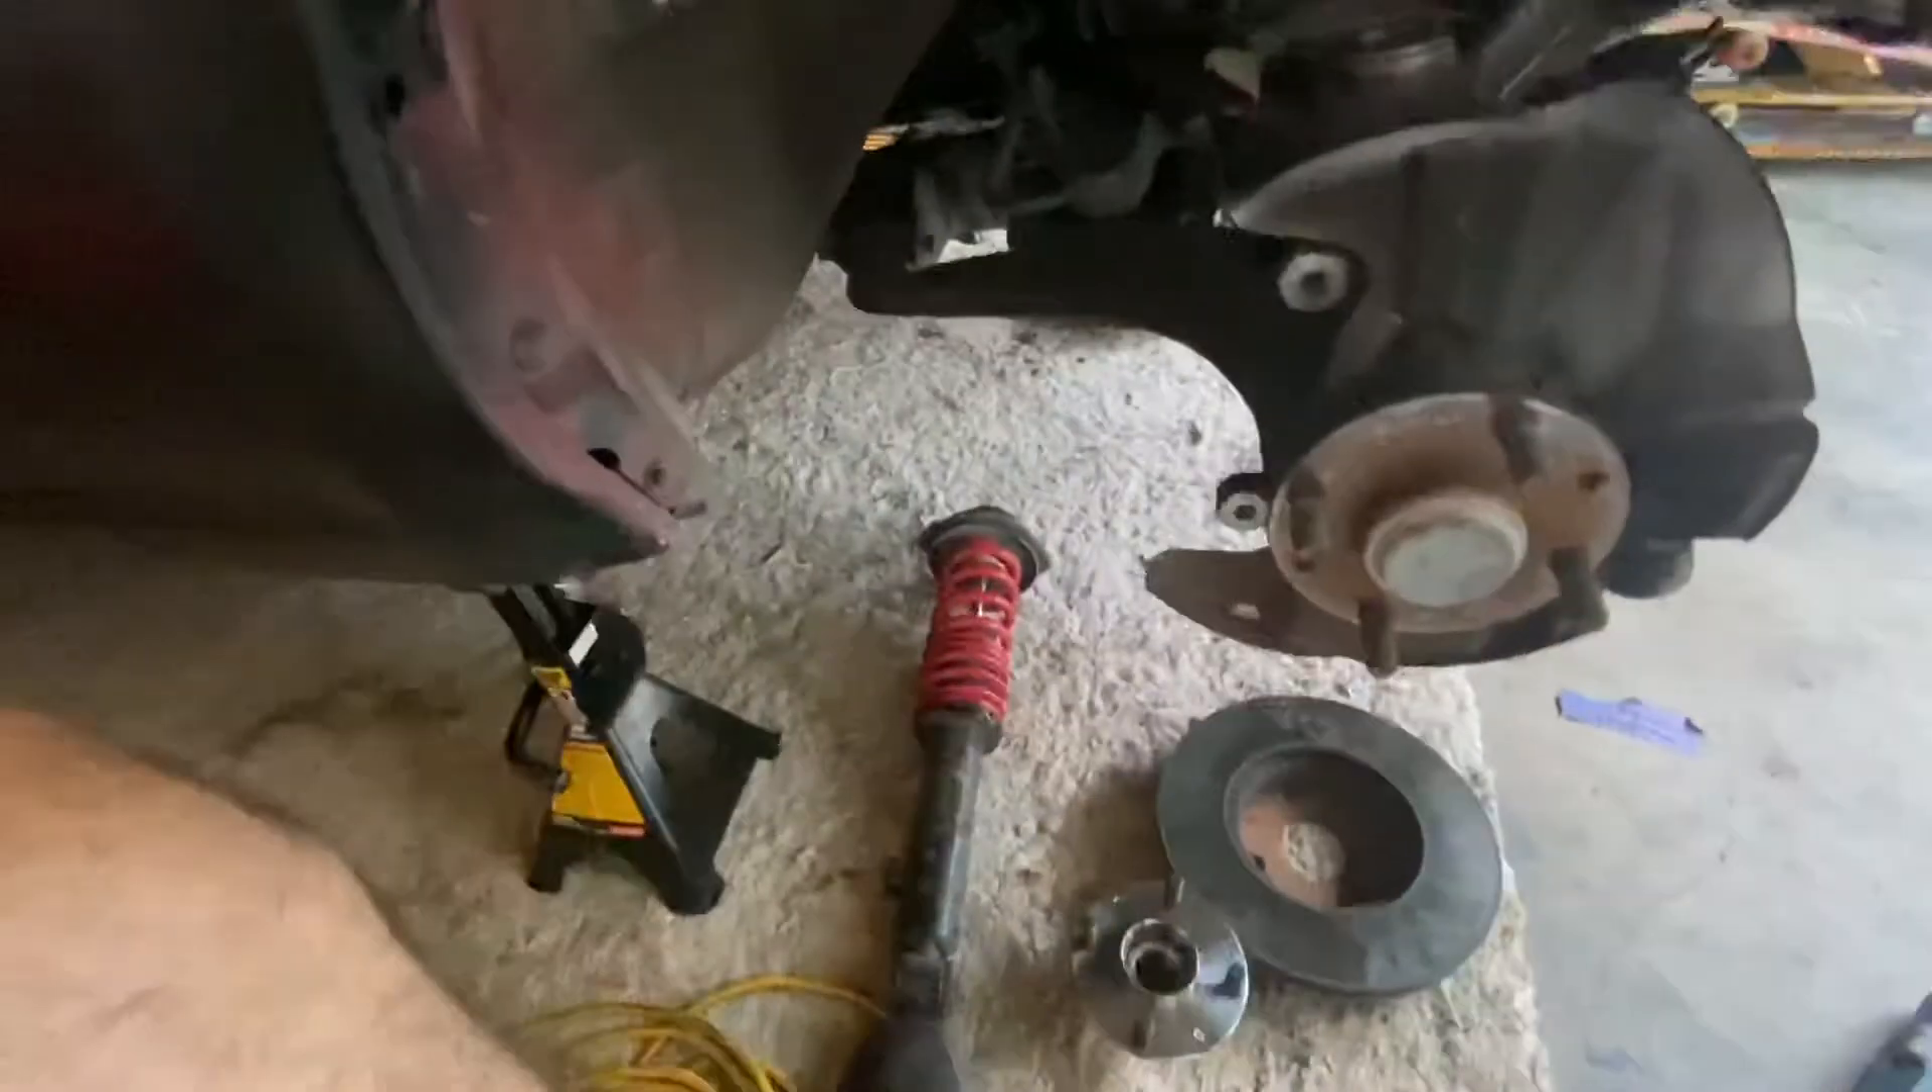Got the rotor off got the coil over off.